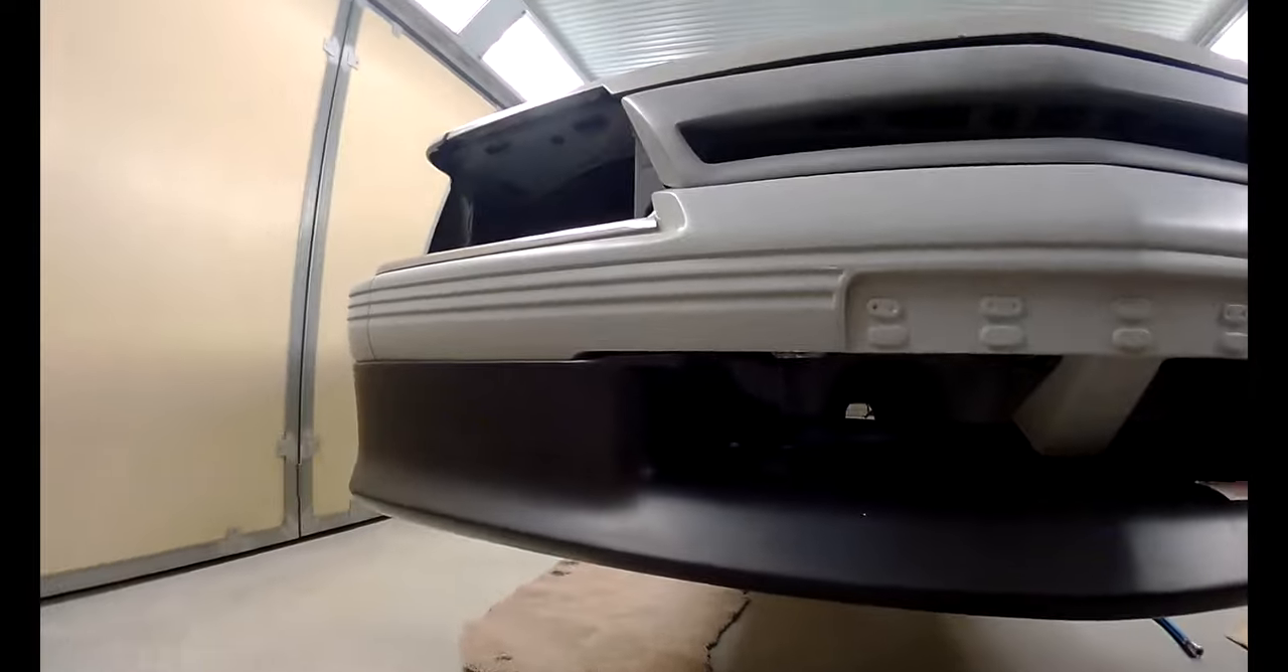That's the original bumper back in its original location.